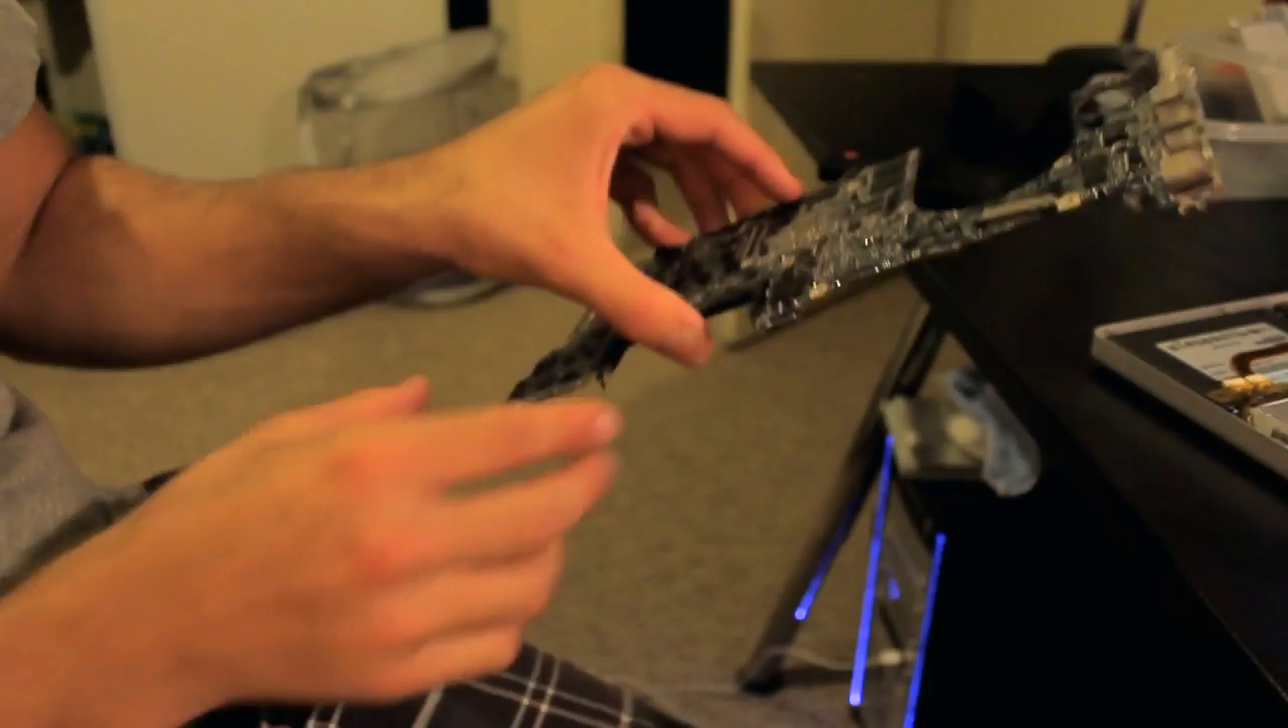Our logic board is officially out.